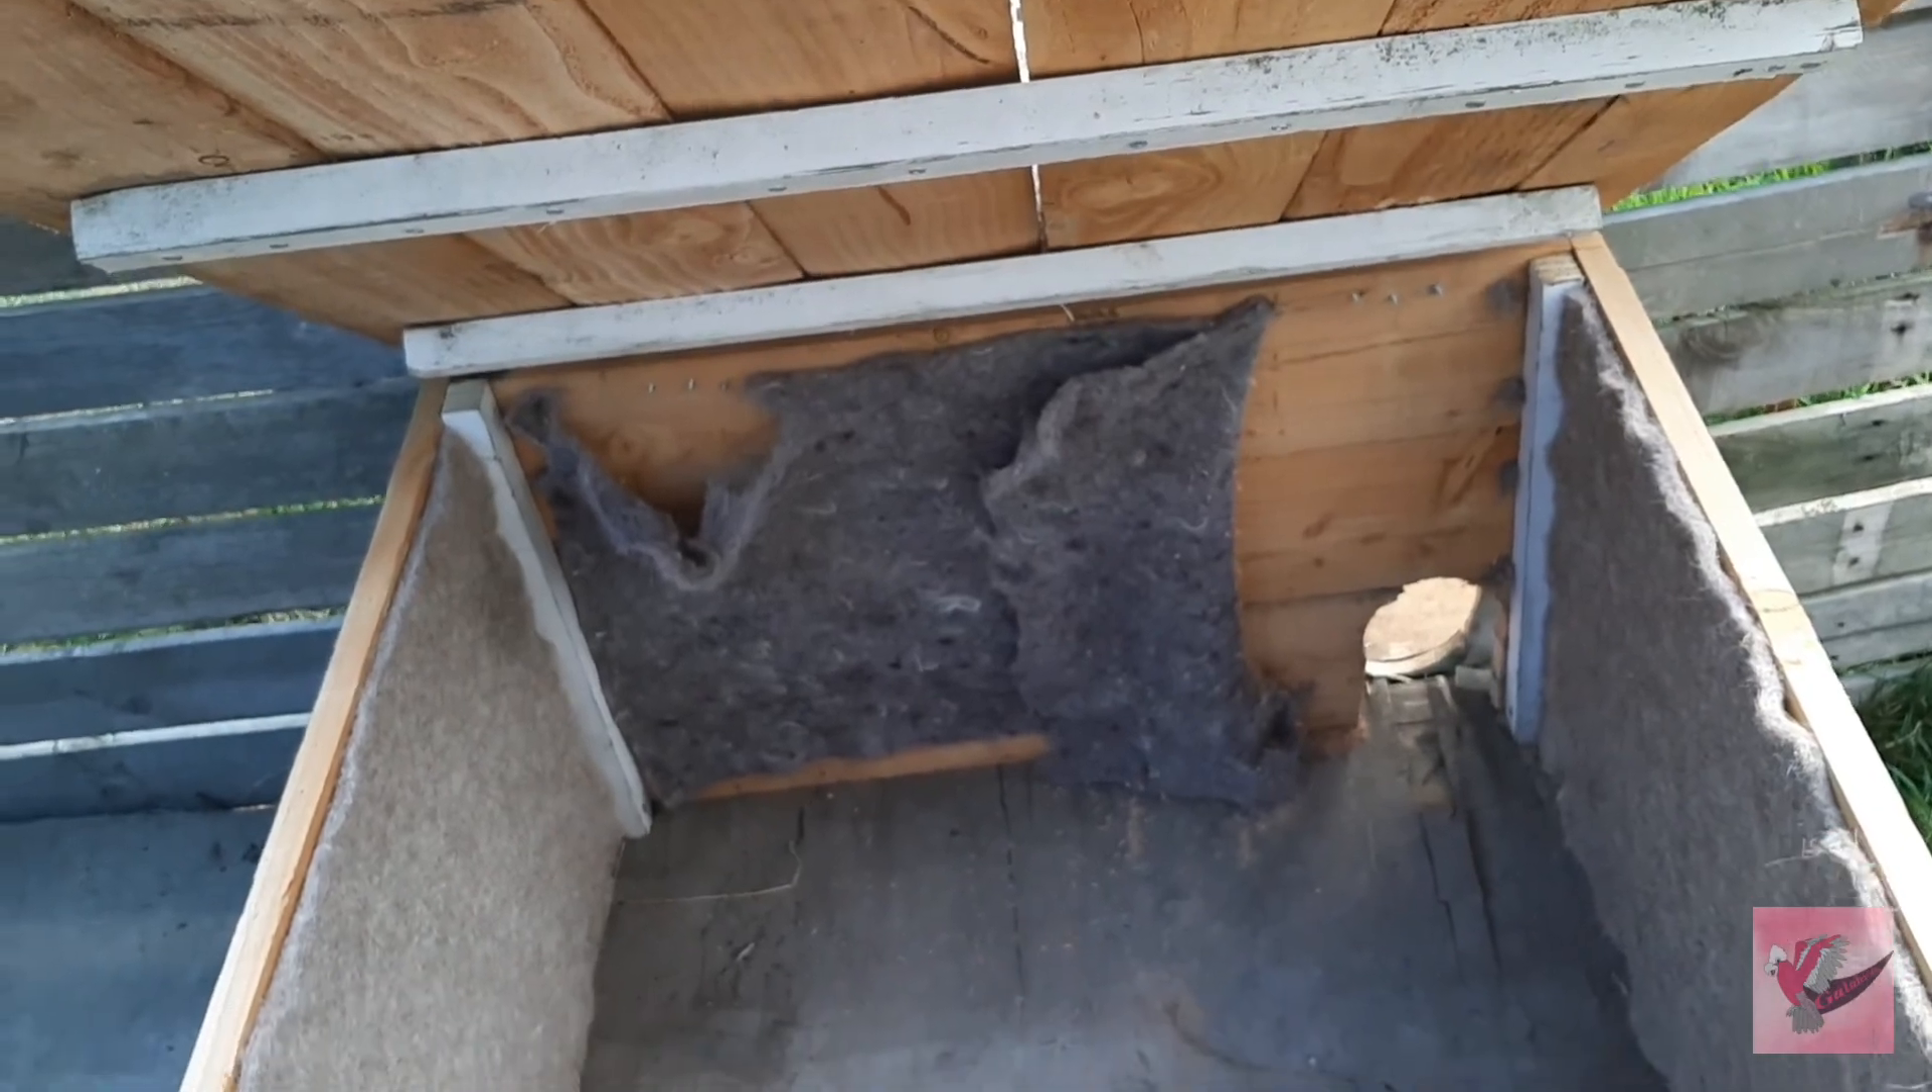But it opens very nicely as you can see the three support beams and we have started insulating the inside with those insulated lining that is safe for the animals.